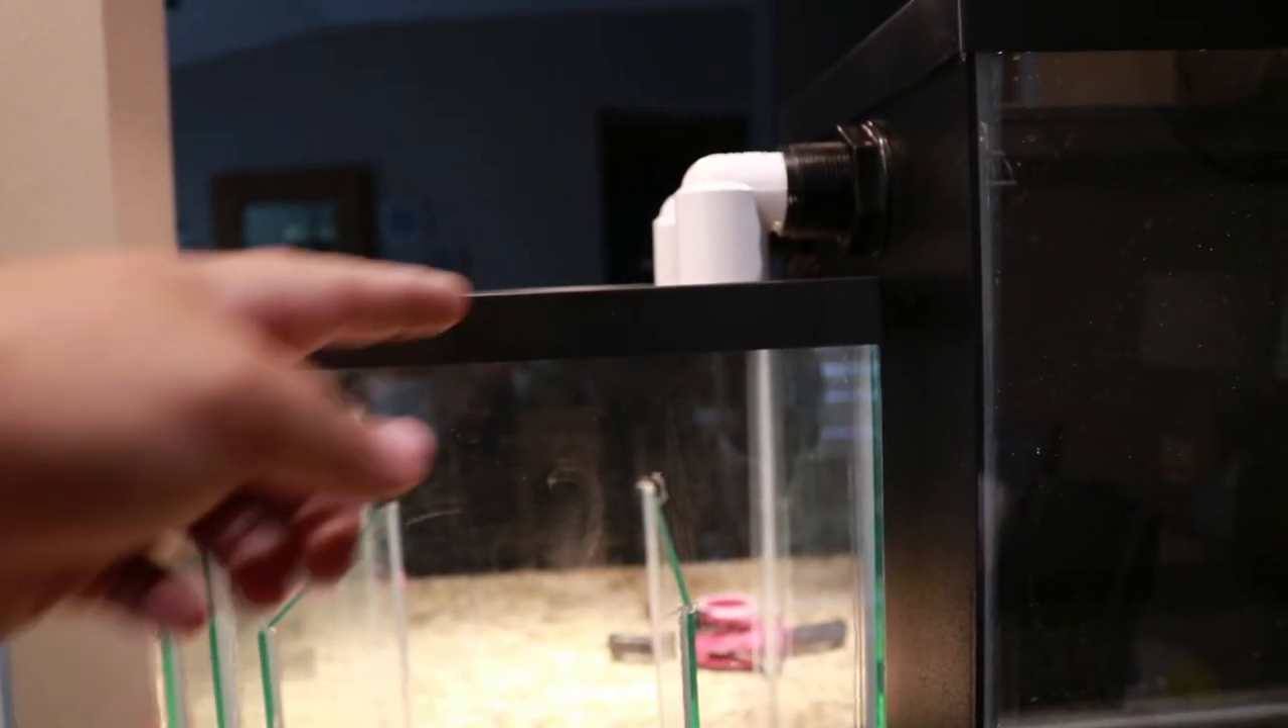Alright so I have the drain. You can see I put the 90s on.